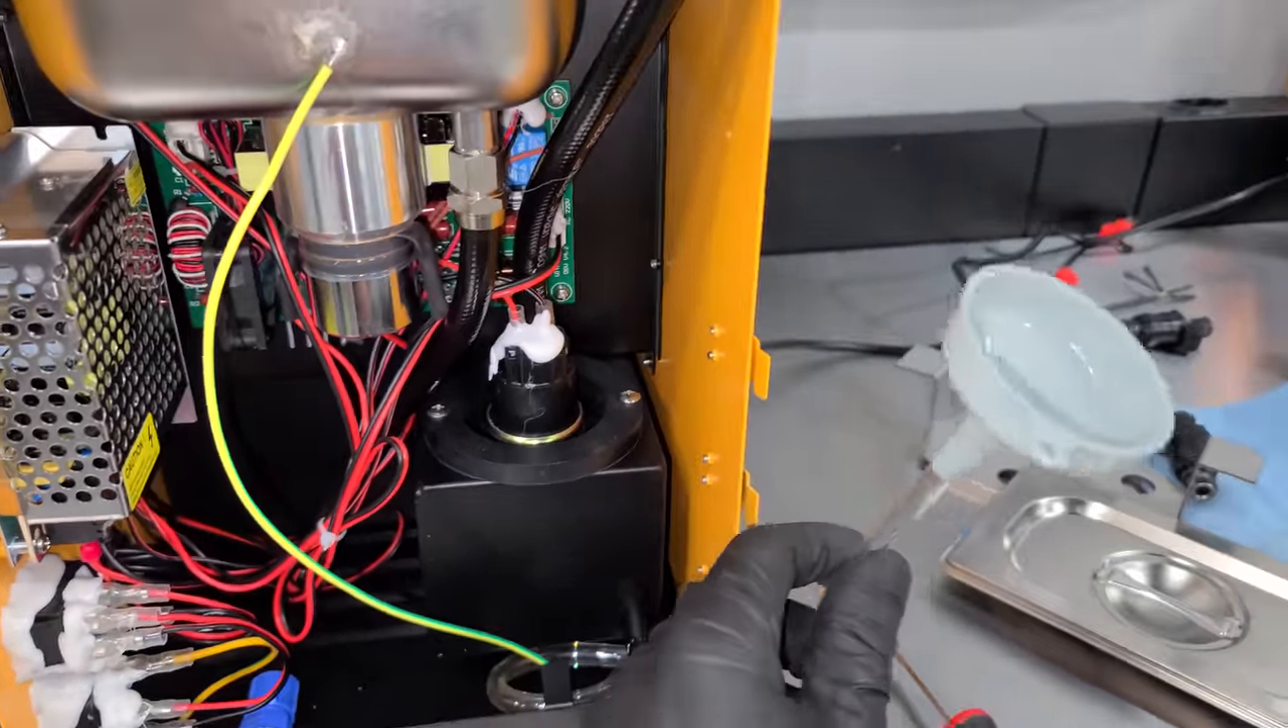If you're curious what this looks like on the inside, I've removed the back panel.